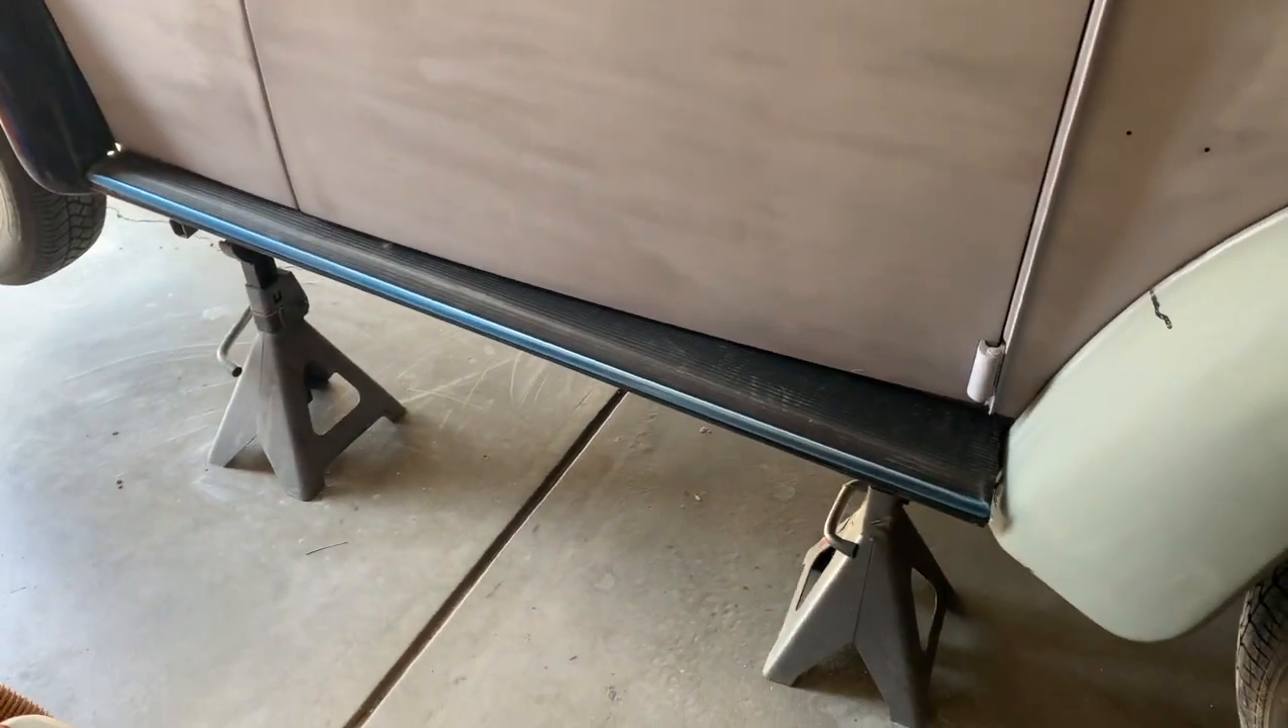The running boards are now on.